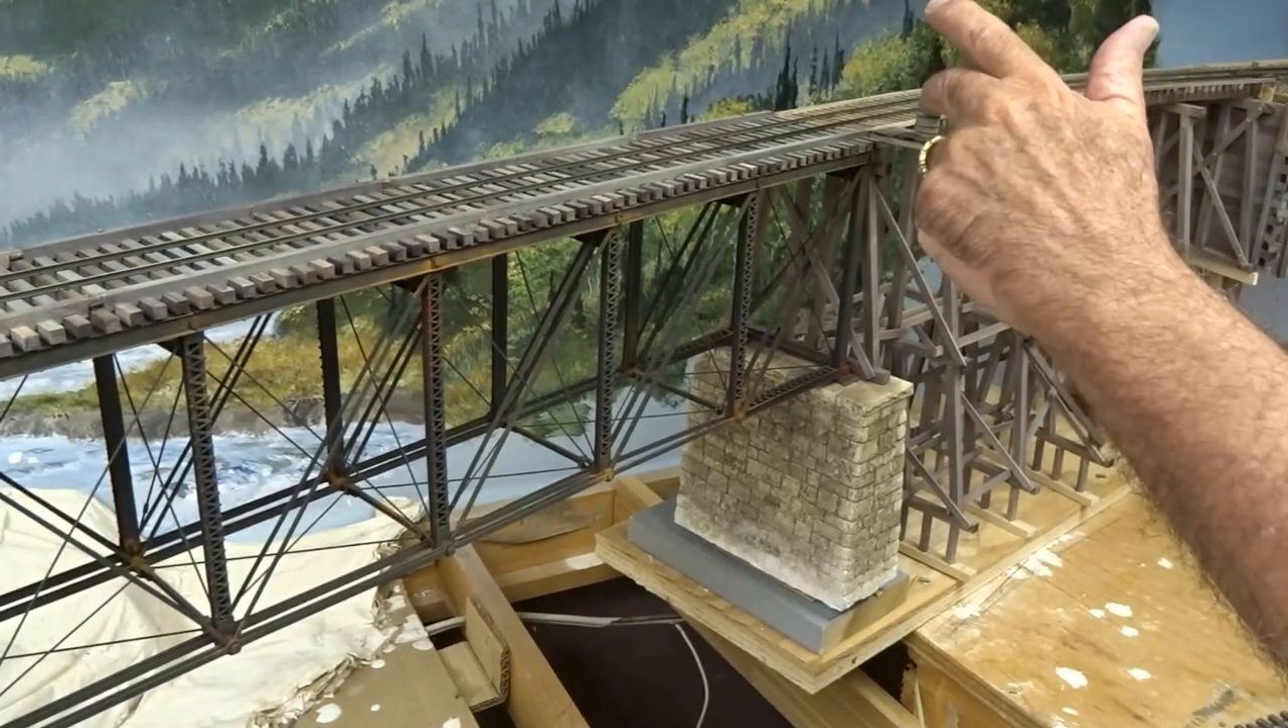I still got to build a handrail around here.